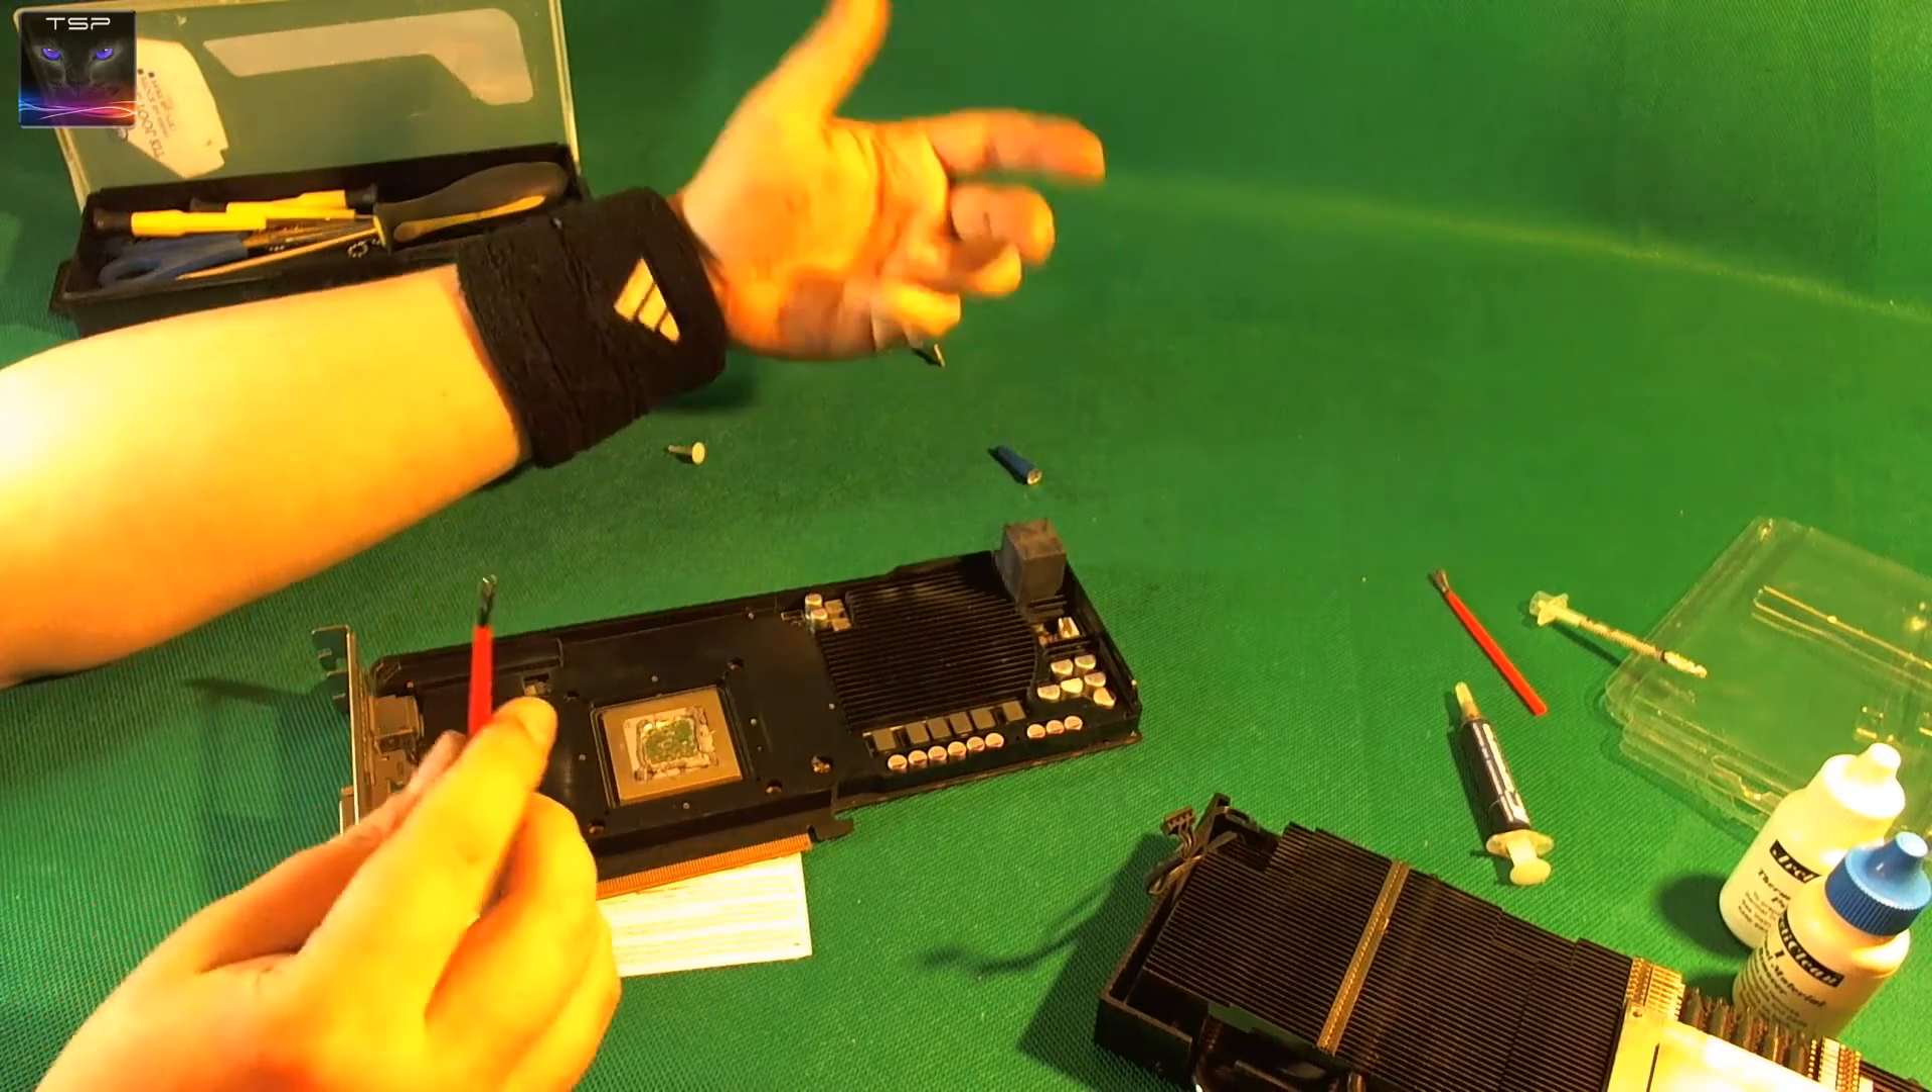All I need to do is put the heatsink back on.